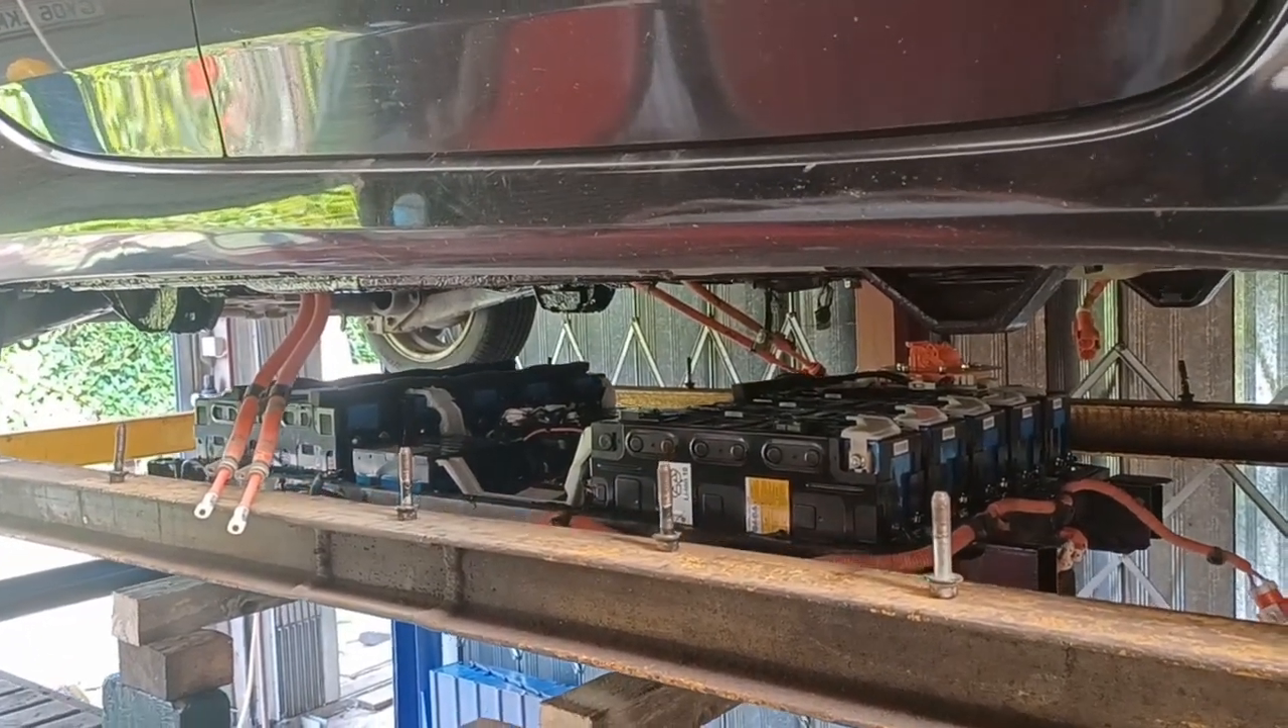You'll notice I've left the lid off.